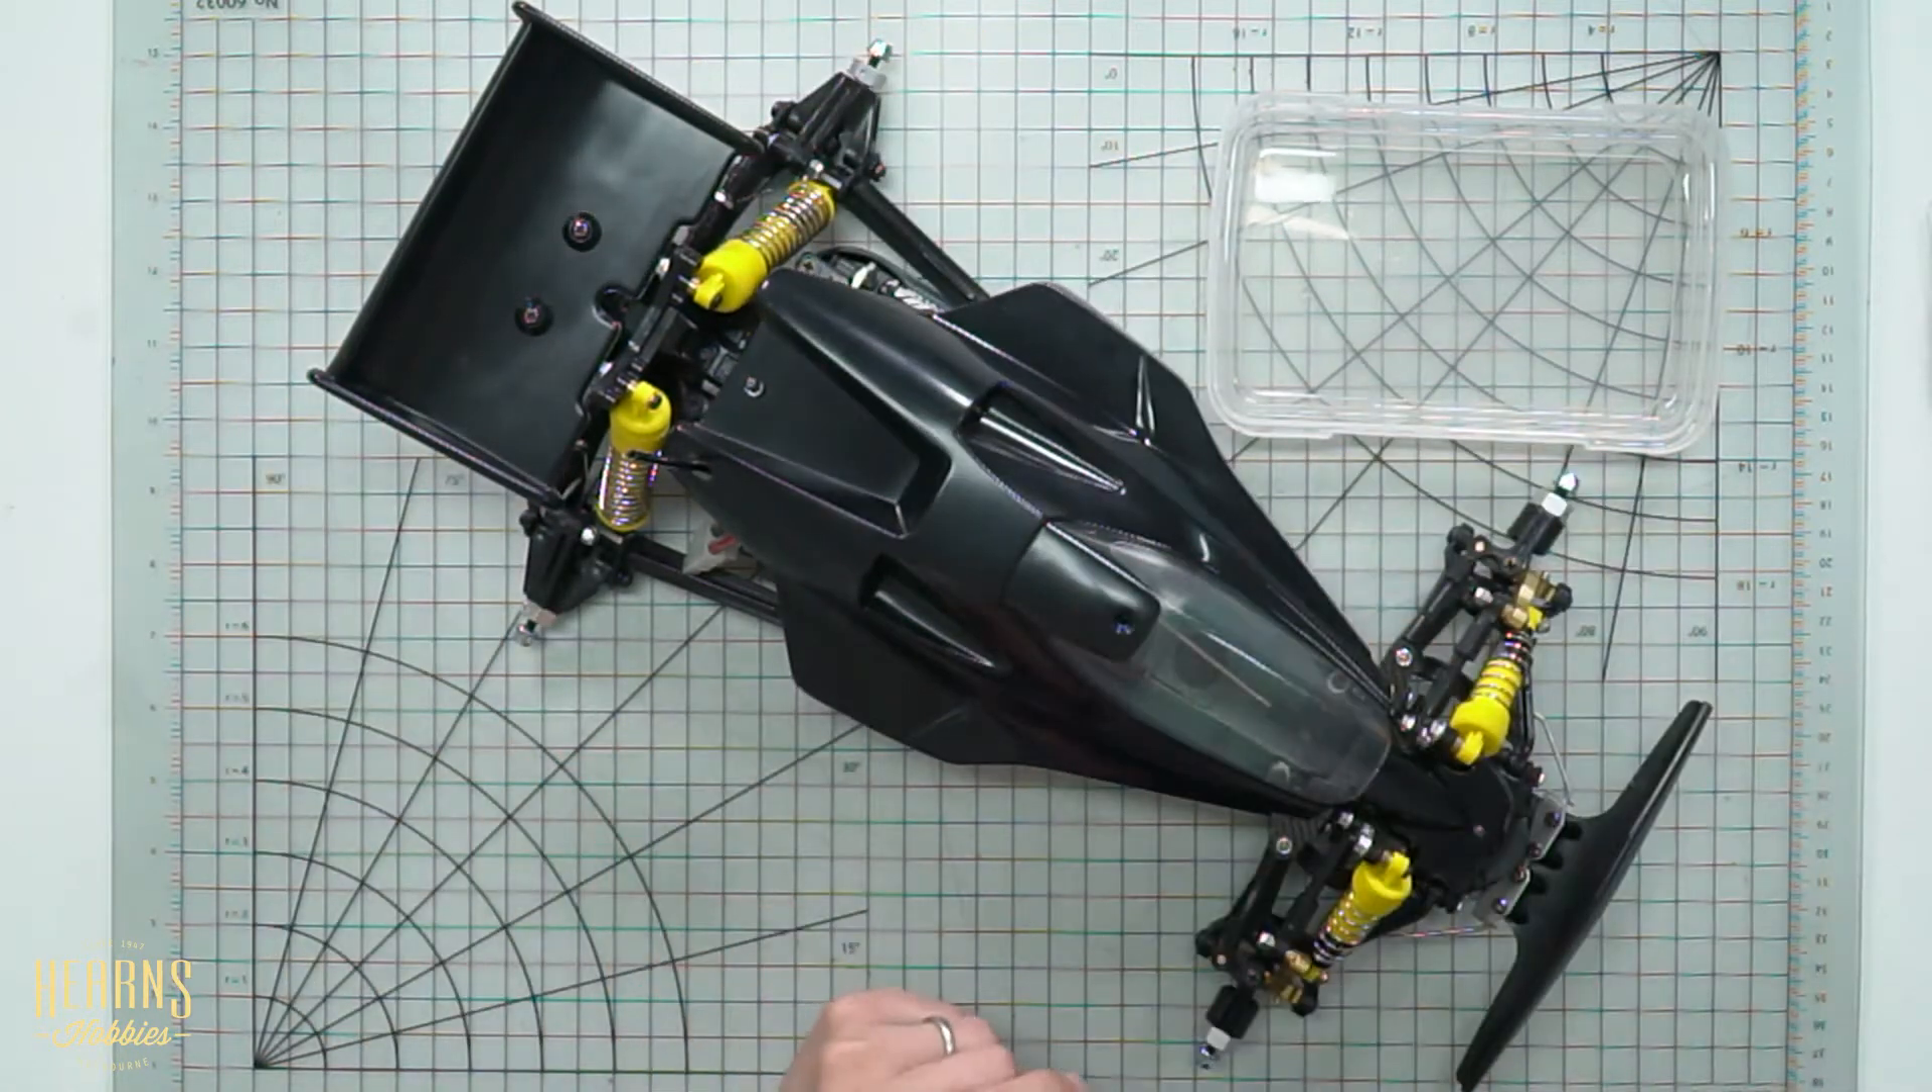Okay so from the top camera you see how we've already test fitted everything here the wing's already been put in place and then the body's been fitted there.